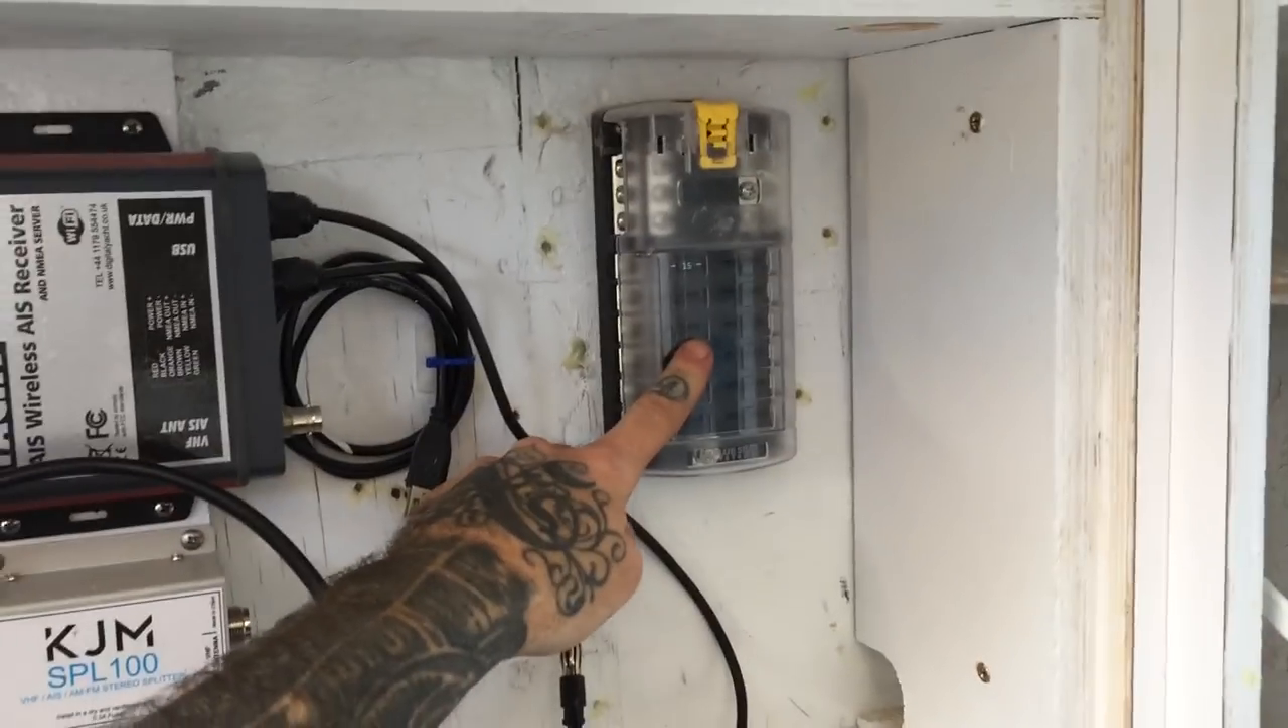Okay so stuff I hooked up yesterday I got the fuse box installed which is gonna be for like VHF the AIS the various things.